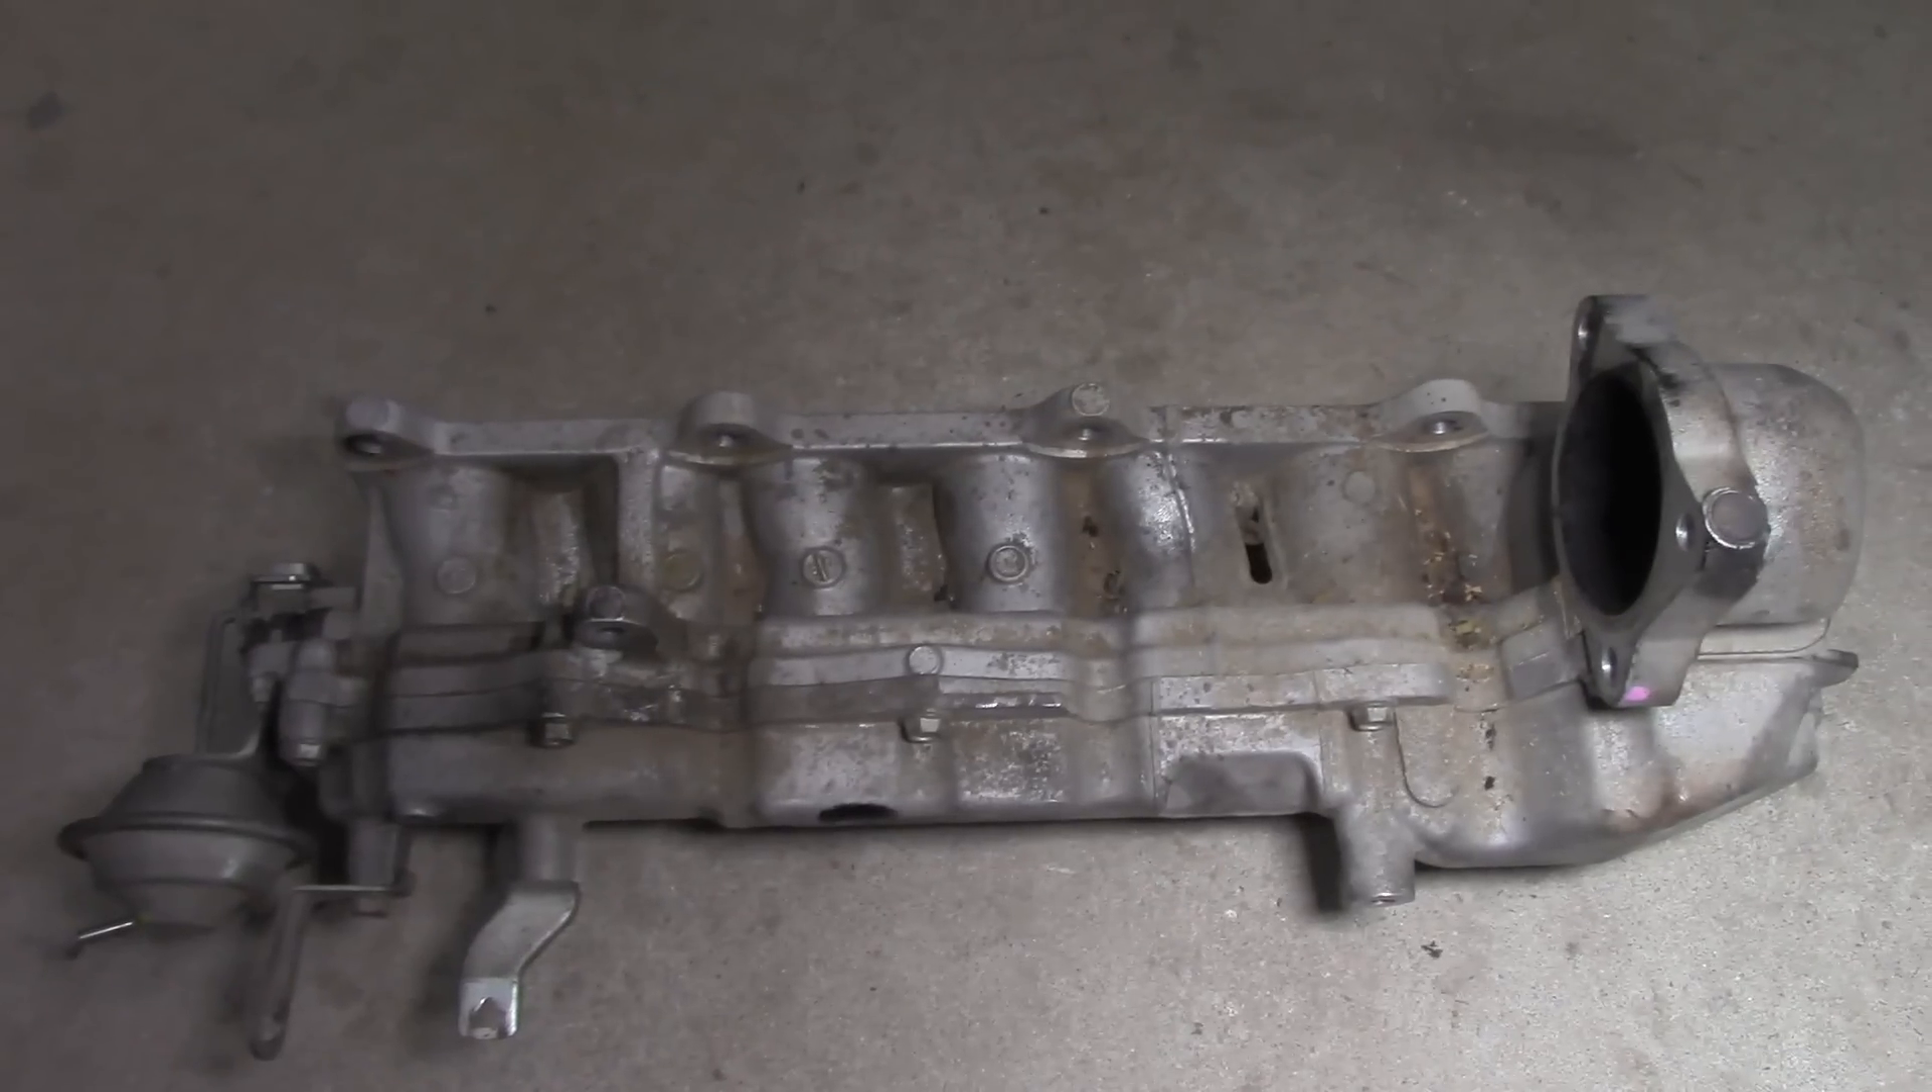One inlet manifold has been removed.